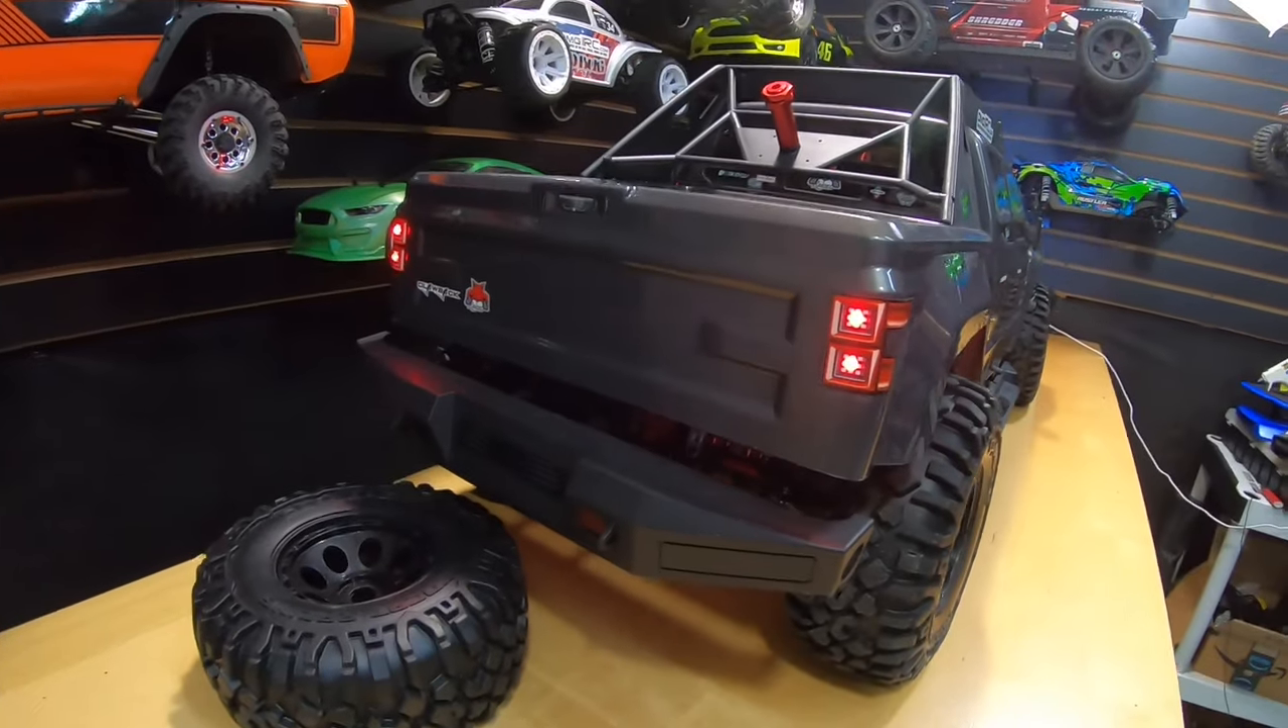Back right now, like we saw, I just took the wheel off just because the body was getting really heavy that way.